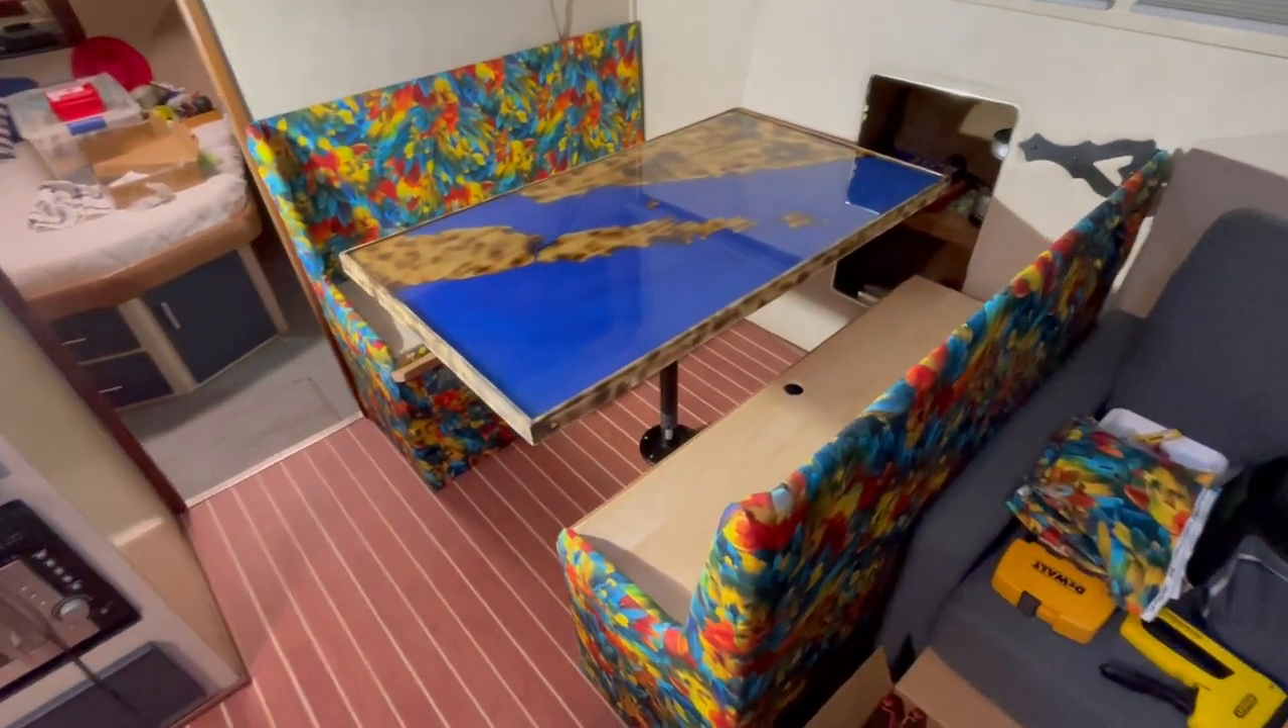The tabletop is installed.